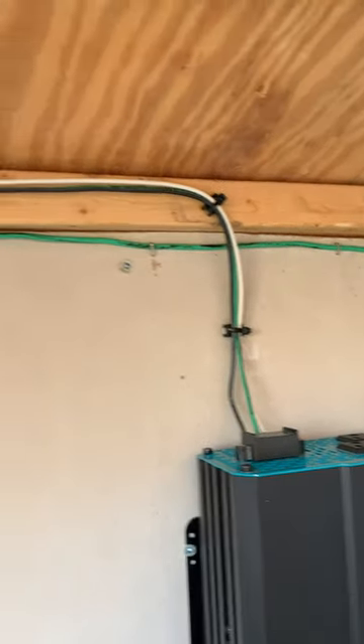I got the wires coming out of the connector there.